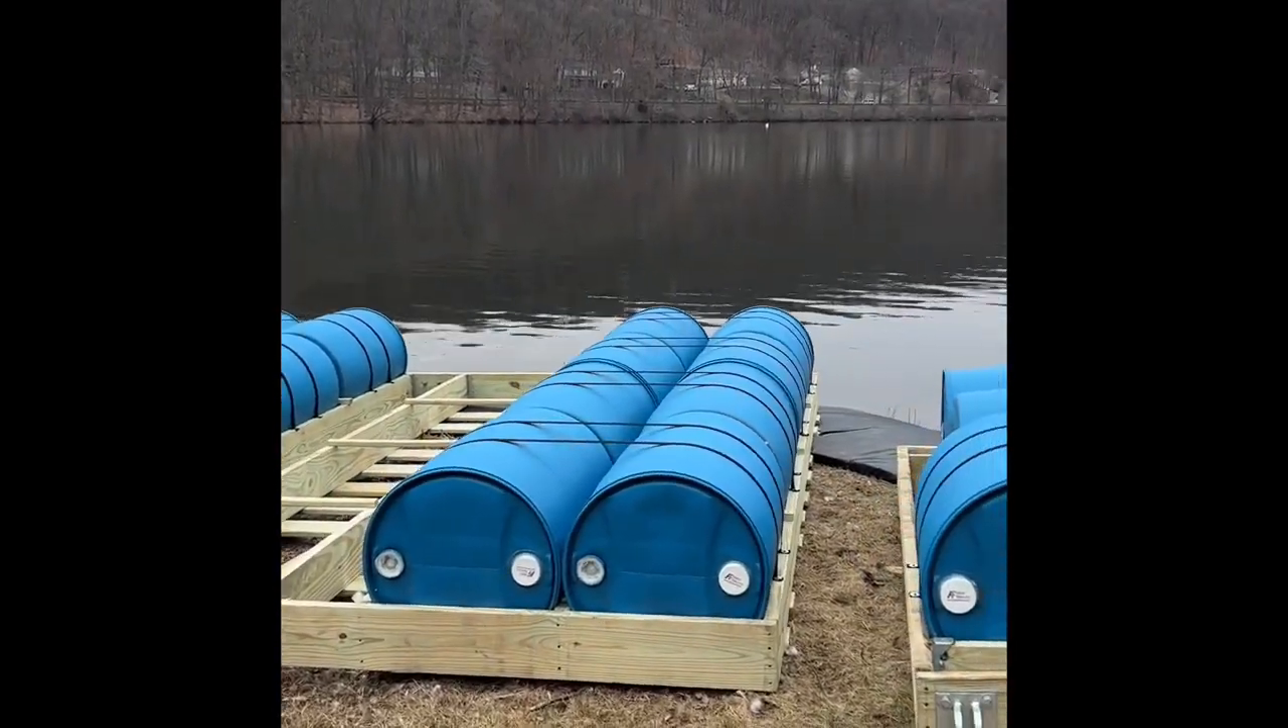All right now we have all the barrels in place.